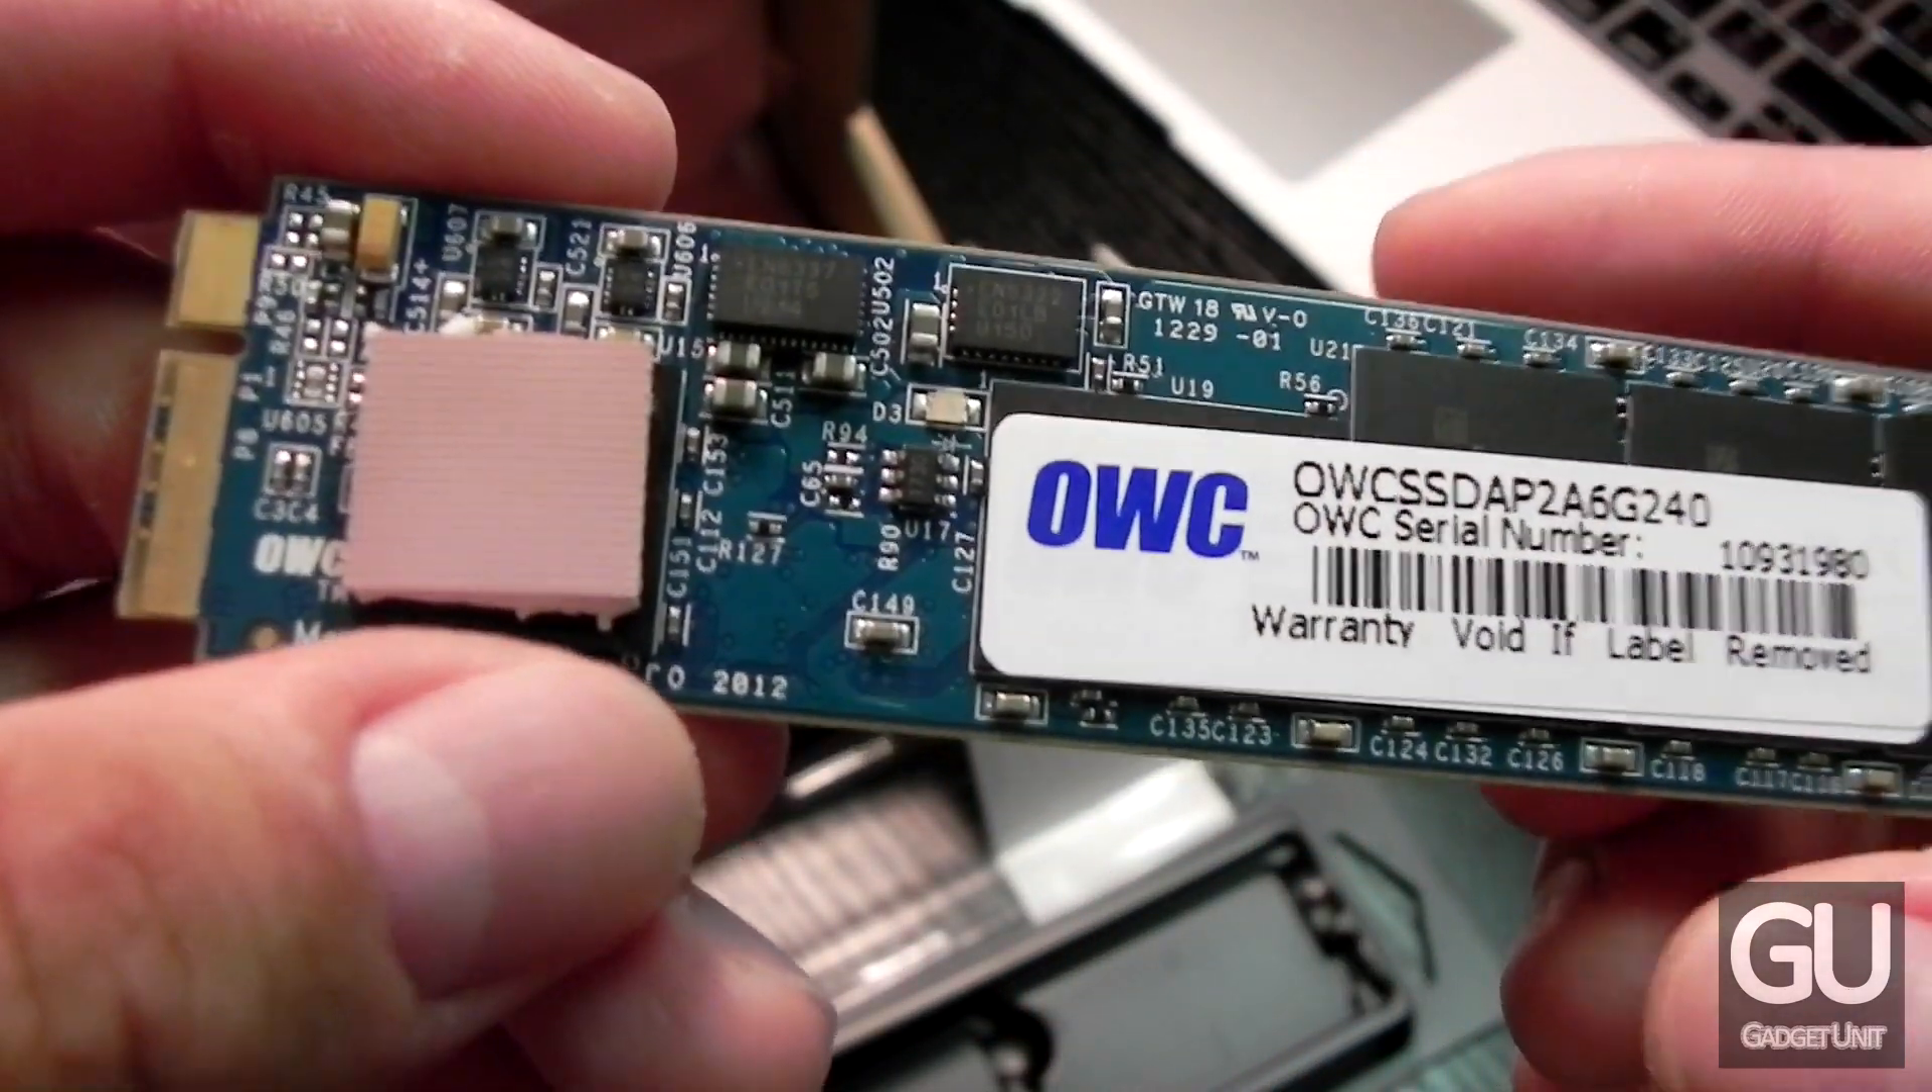The thermal pad is on top of the SSD's controller.